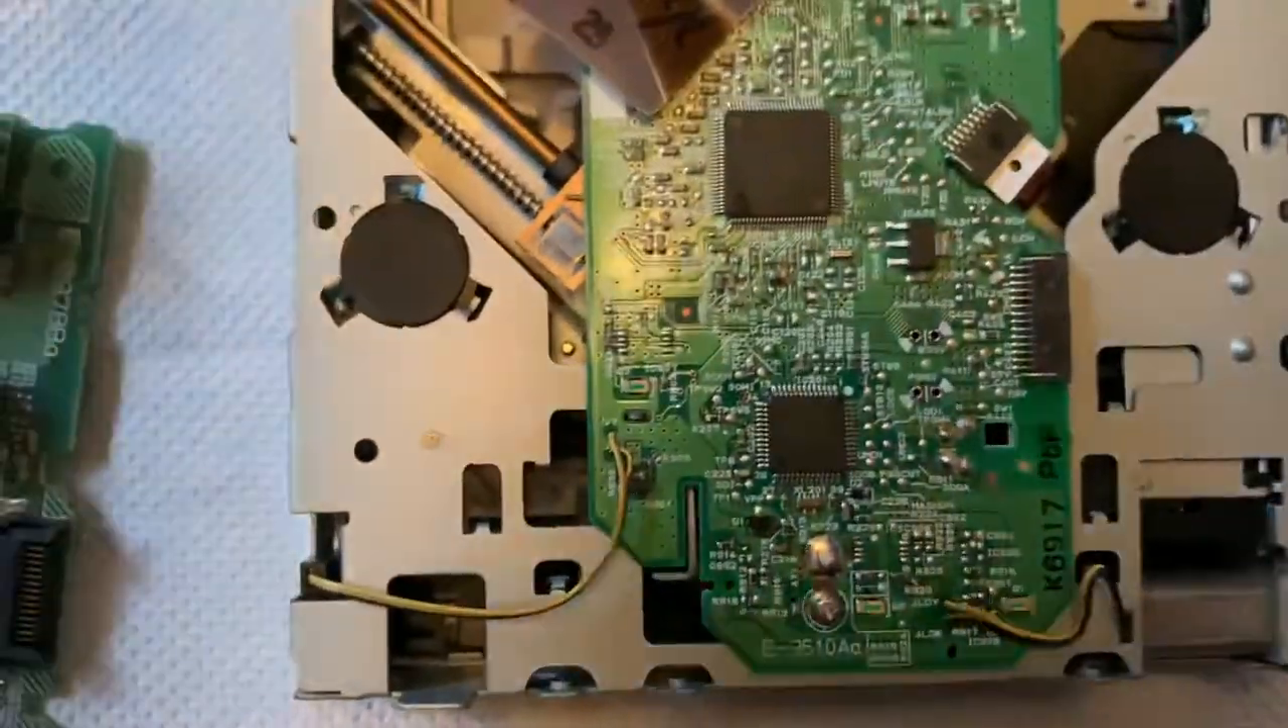All right so we've got the cd player out now.